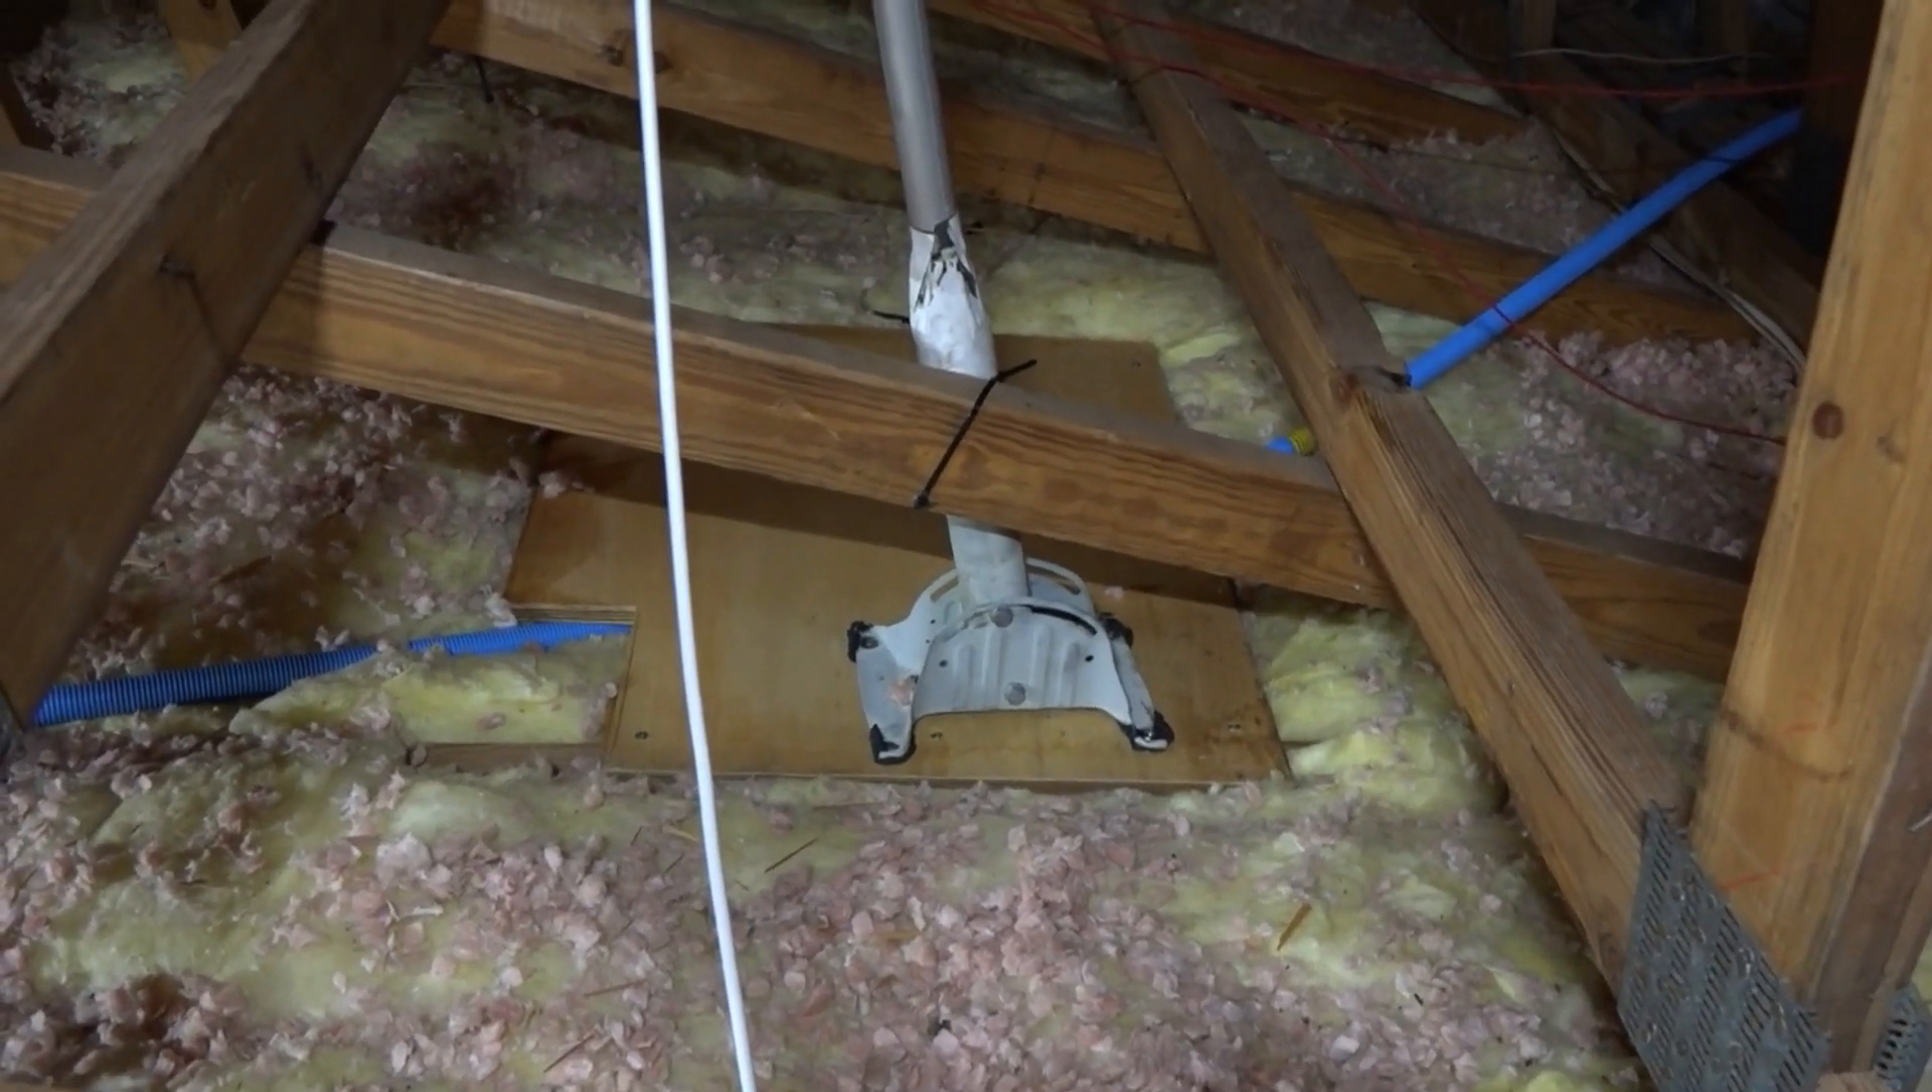I mounted the roof old roof bracket to a piece of plywood on the roofing supports.